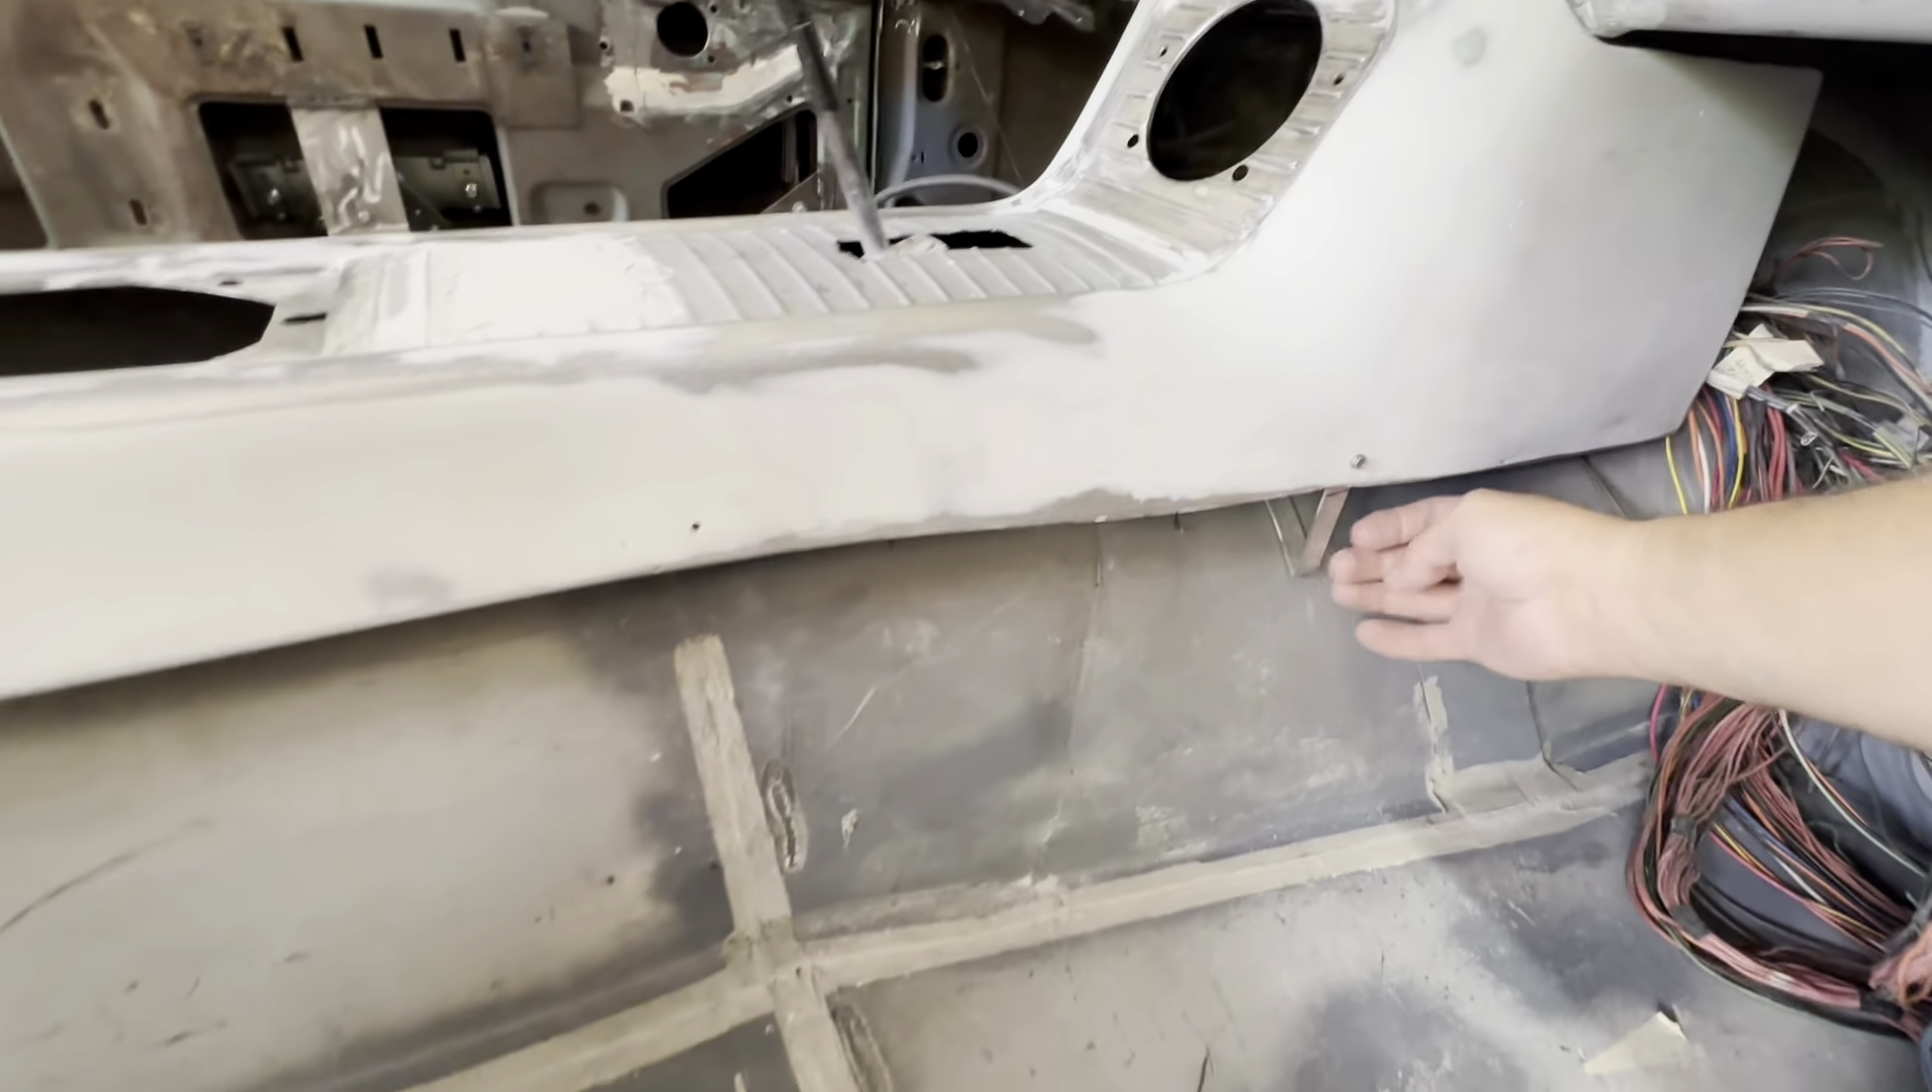I got the console reinstalled and this gap here is what I want to fill in.